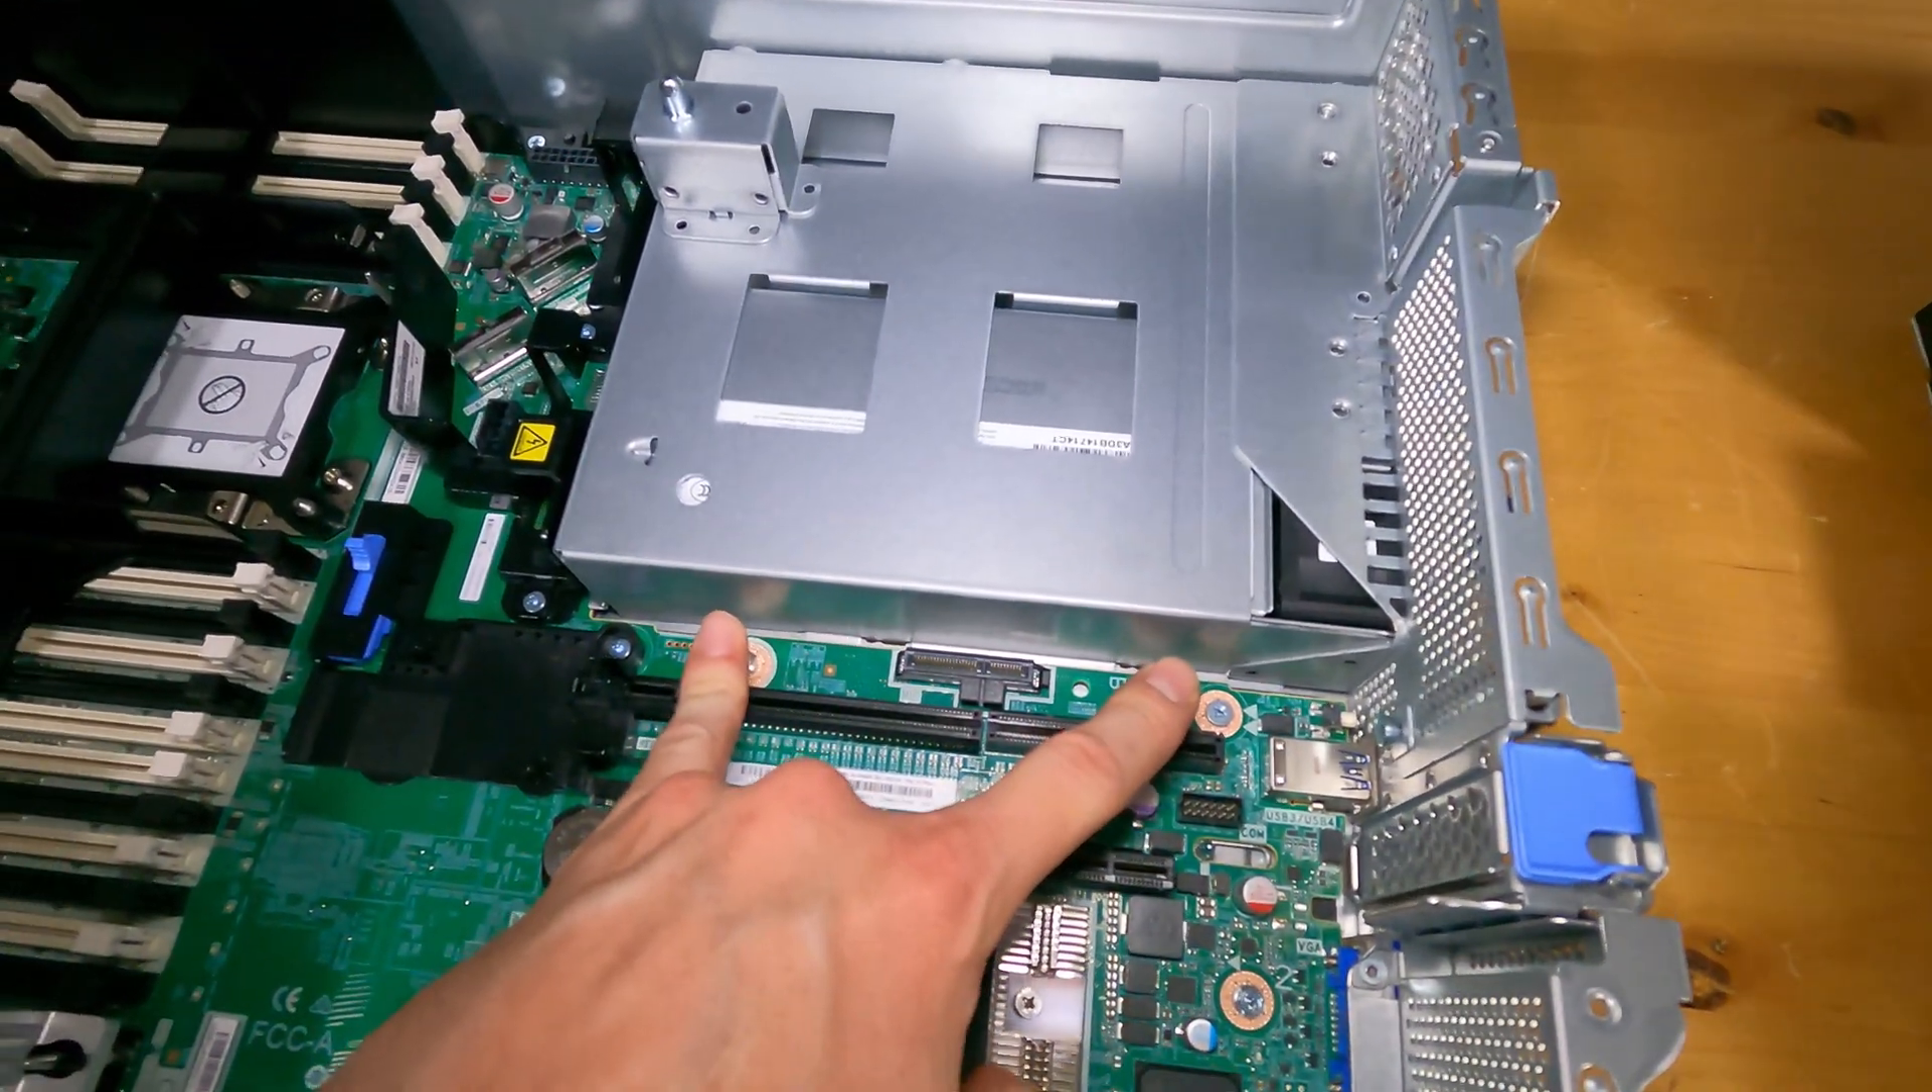These are riser slots that could populate full profile cards here and here, but we don't have any risers pre-installed.